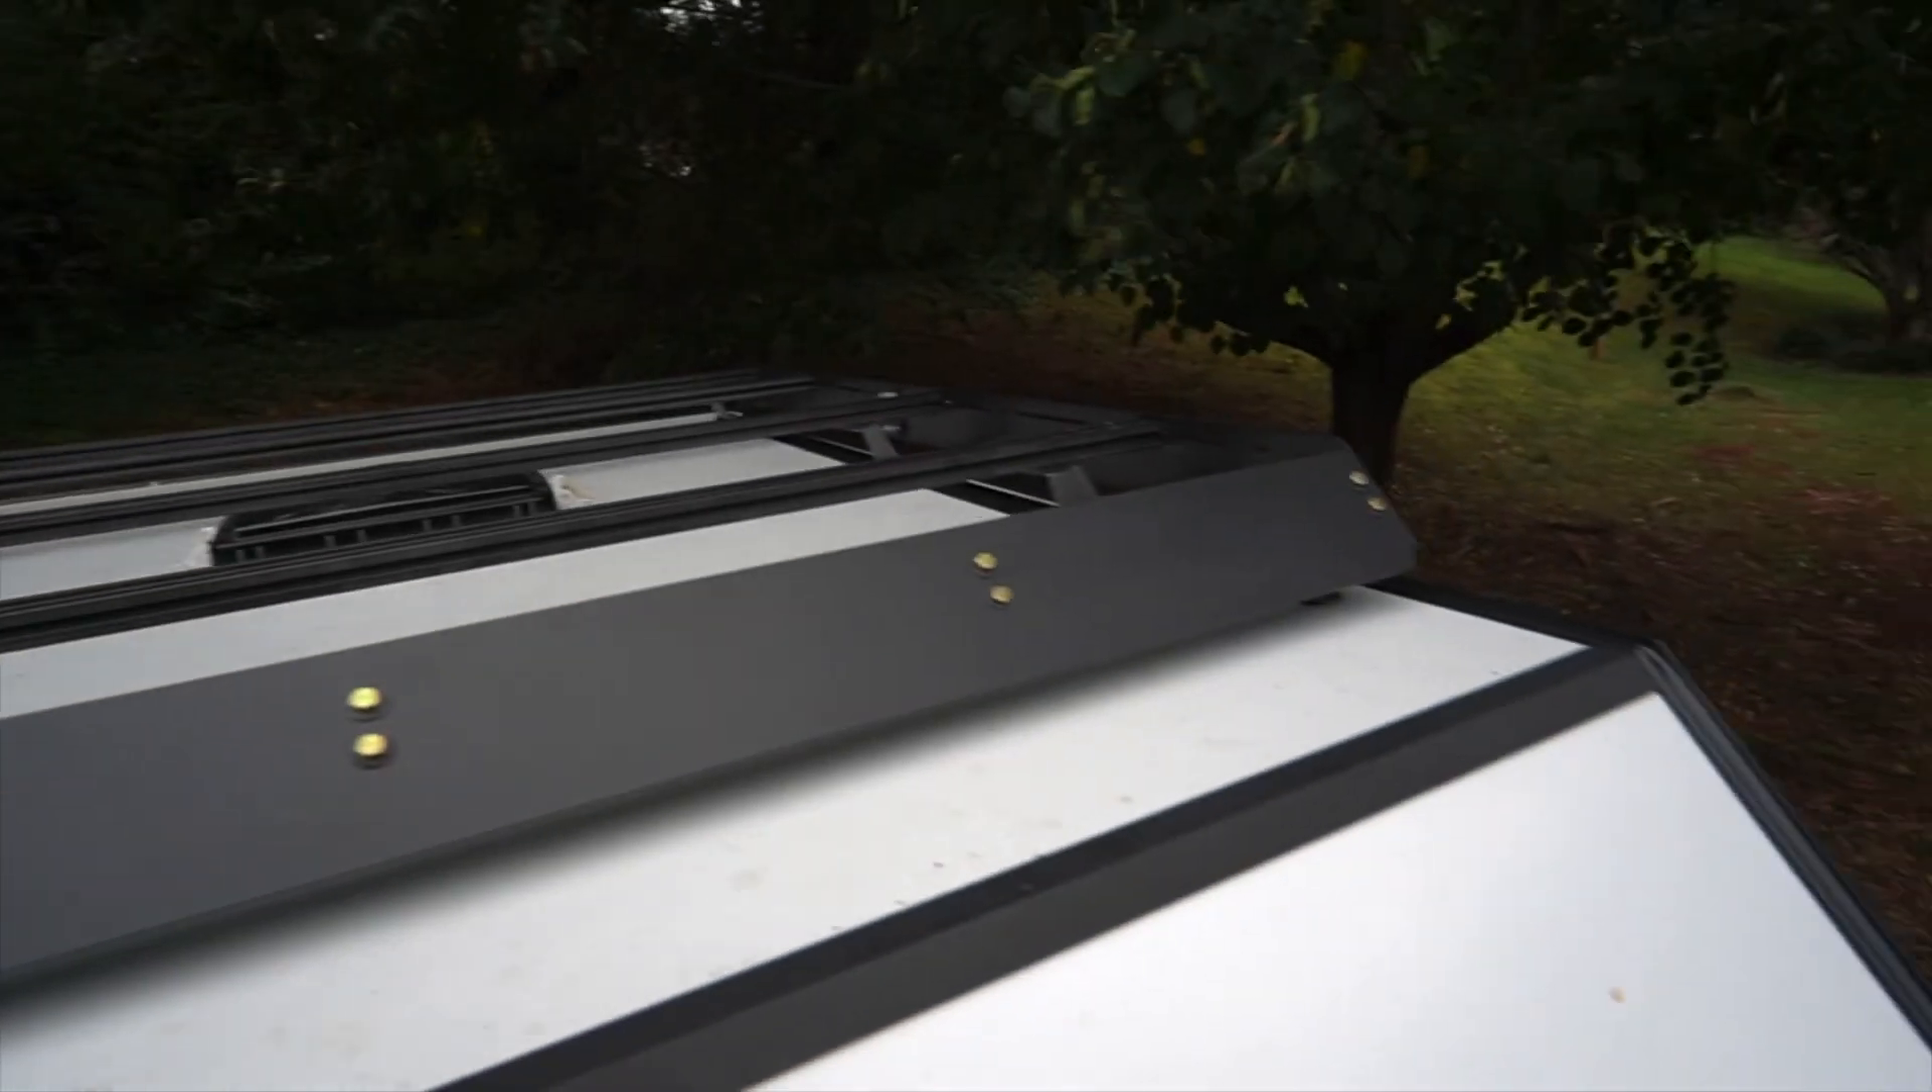All right, guys, so this is a rack all mounted up.